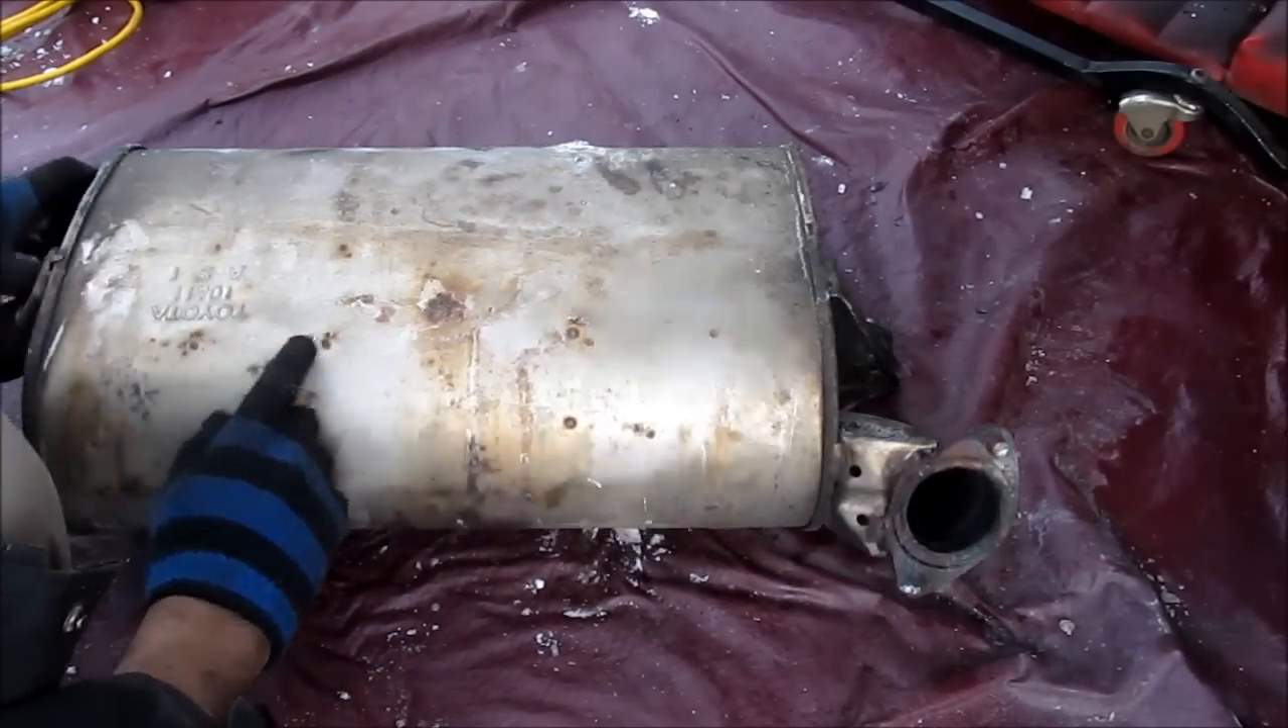So here we've got the original Toyota muffler taken off.